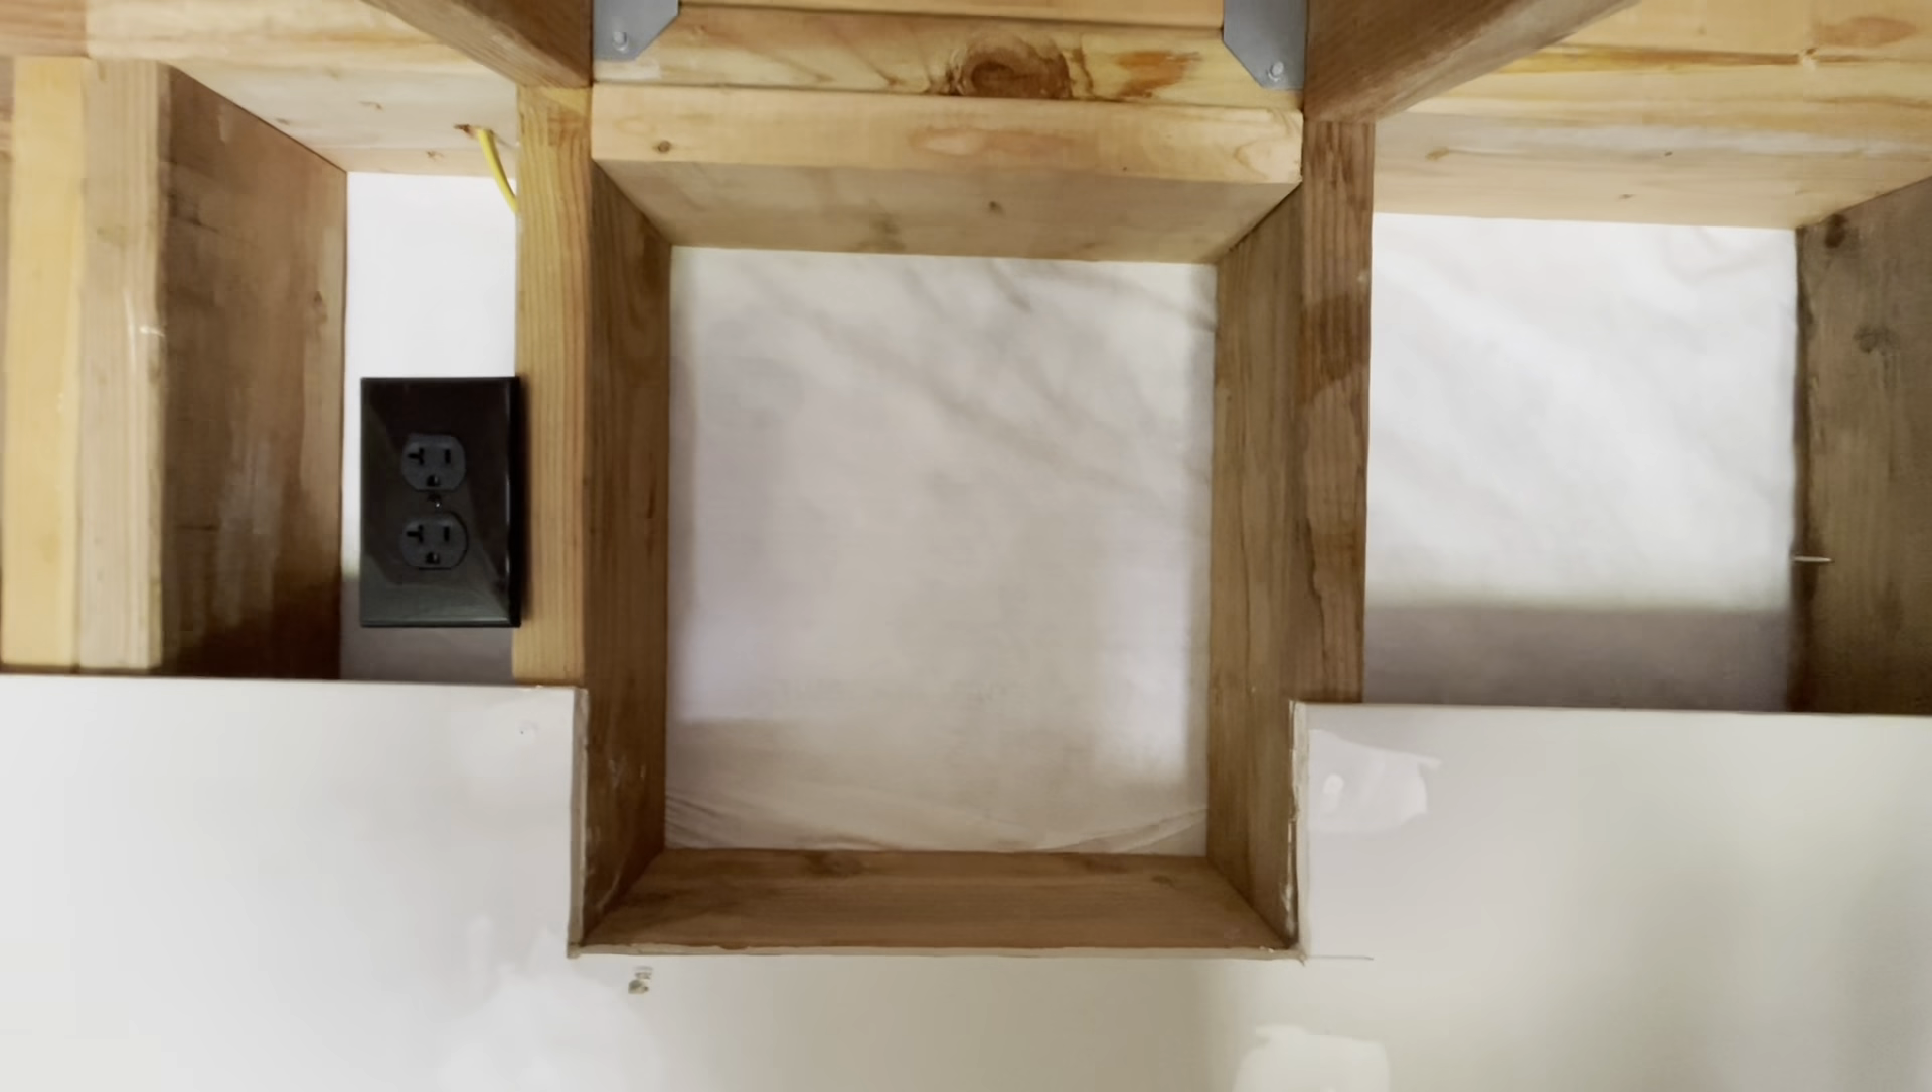I added a two-by-six on the bottom, two-by-six on the top.